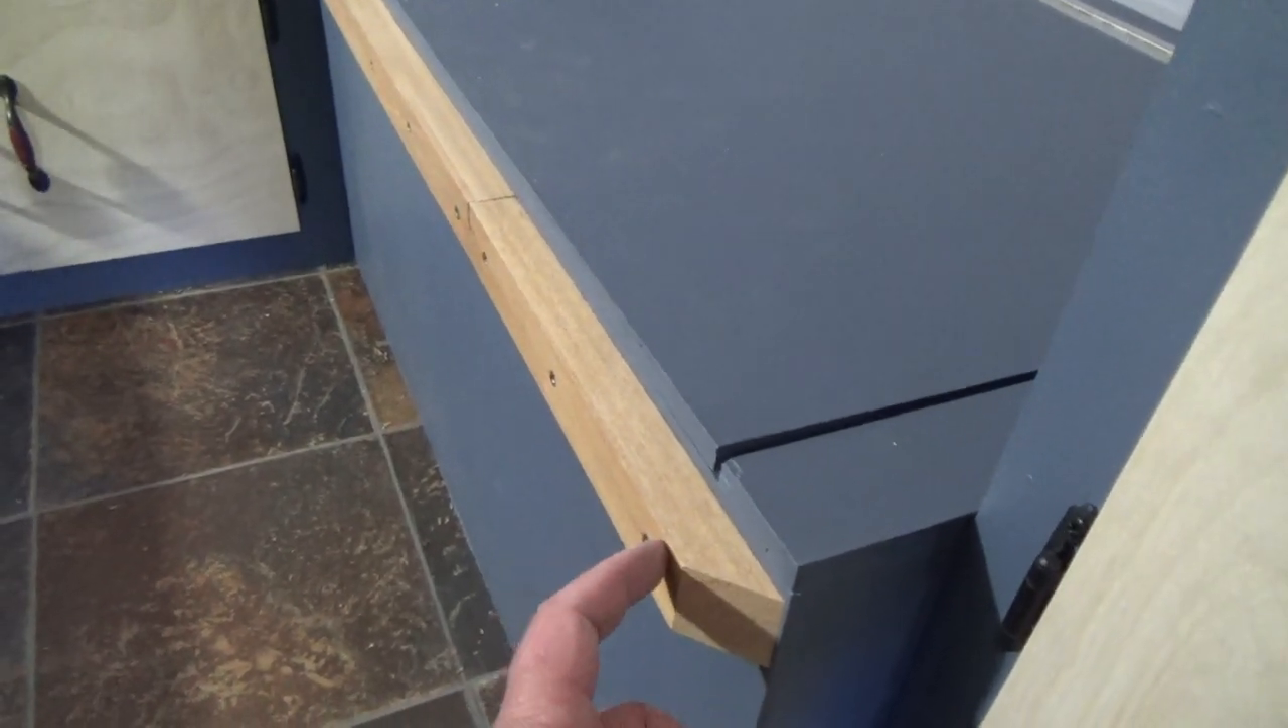Okay, so we've got the railing installed and I took it right to the edge.